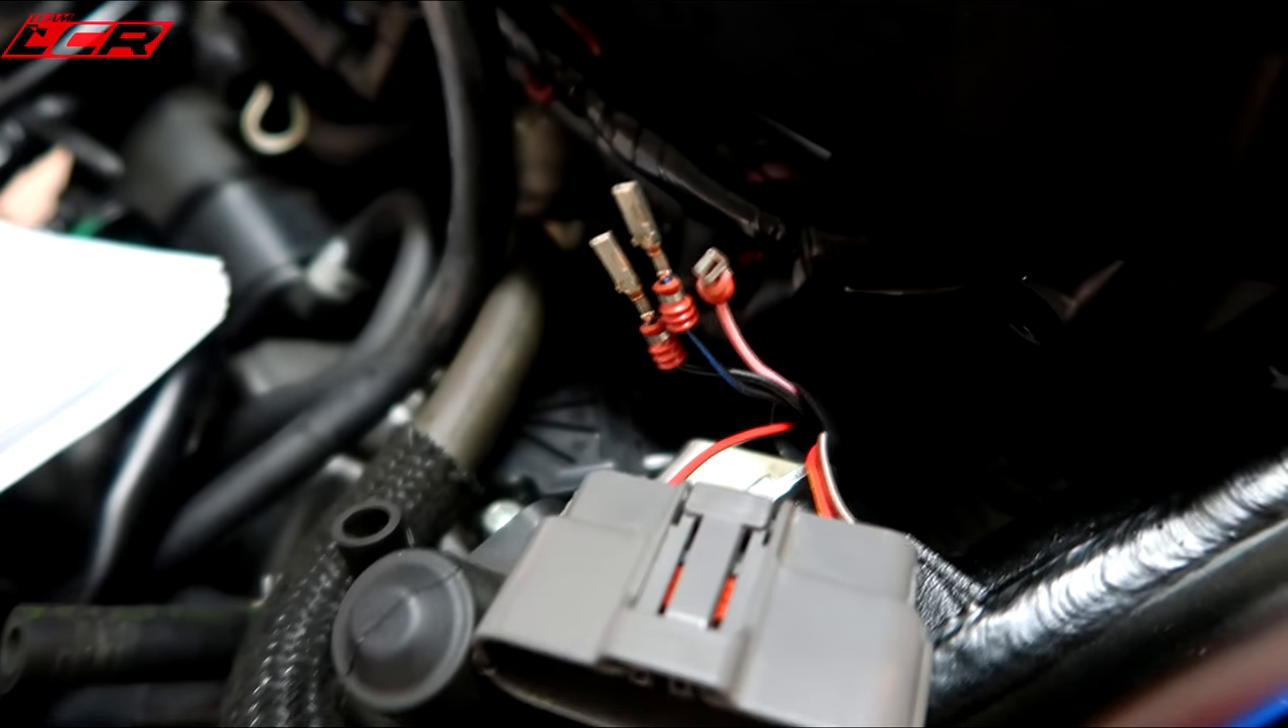There we go, three wires backed out.